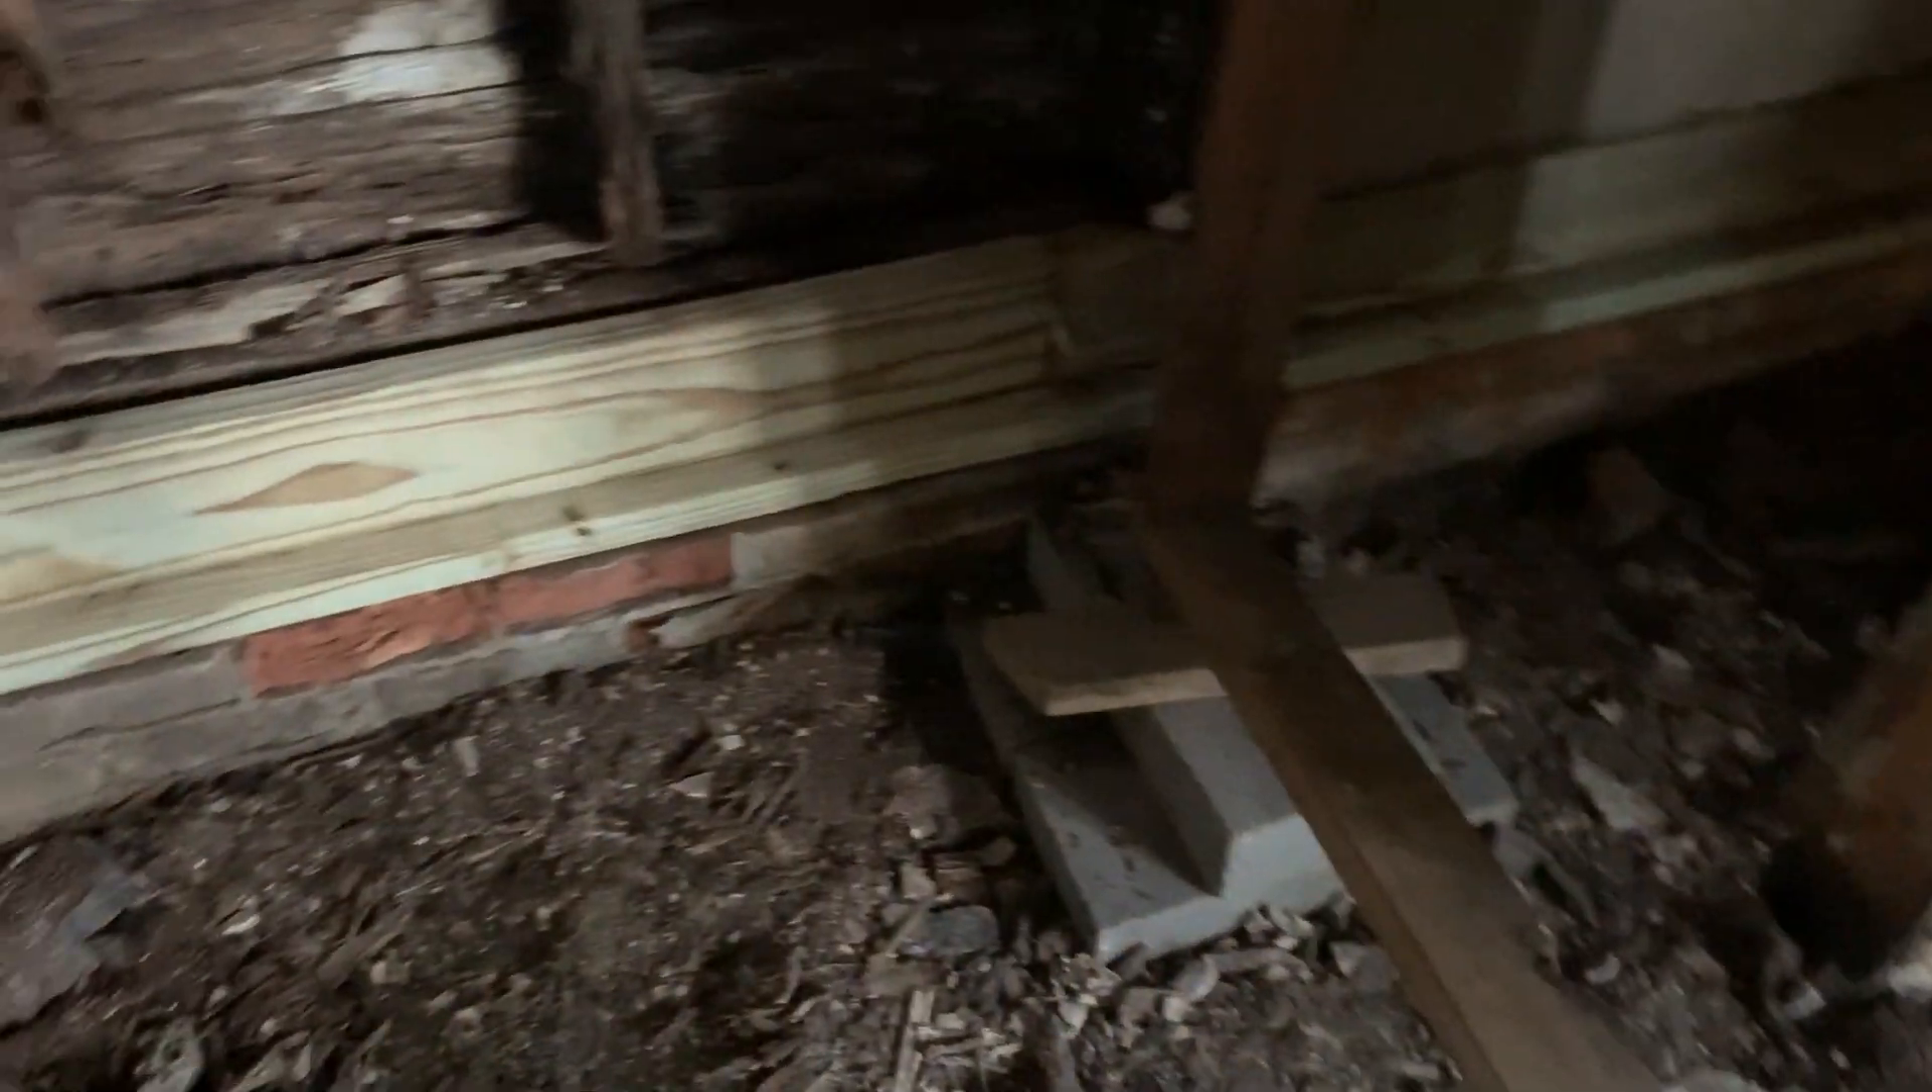In the entry I have installed the new sill plate and rim board over here.